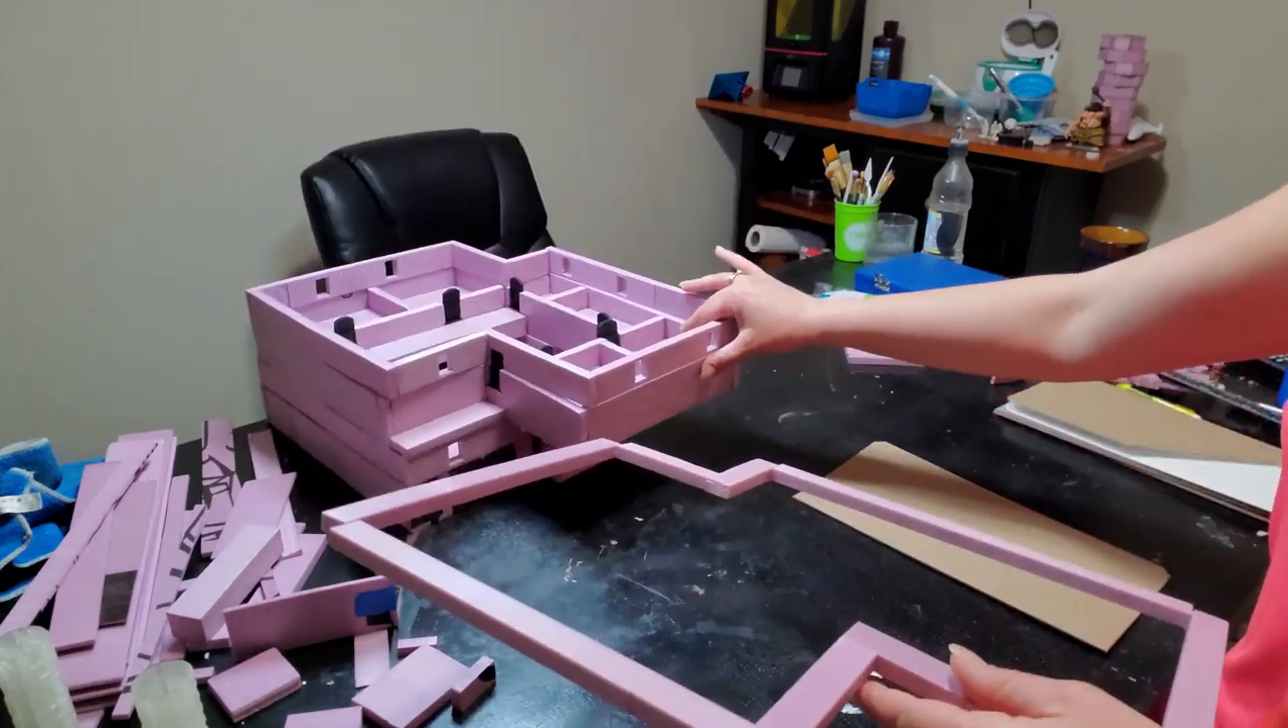Alright, we've got our top trim all glued on, all together, in one piece.